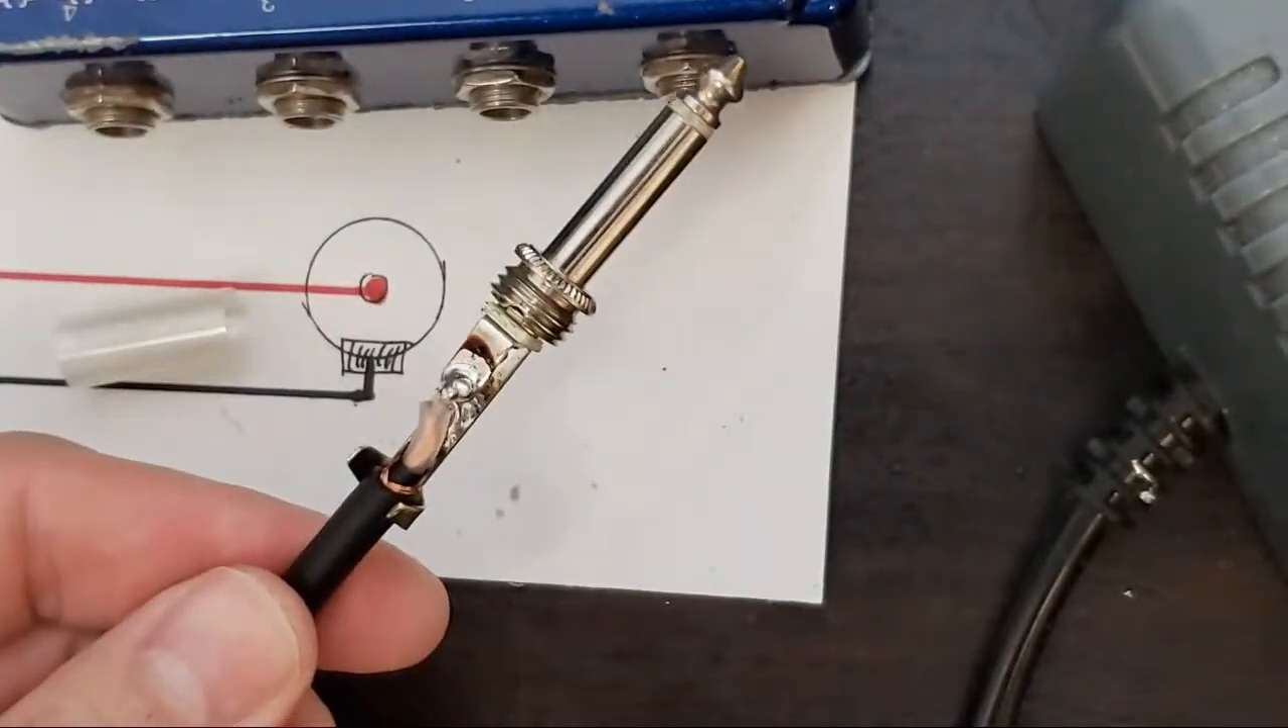And since this is the first side of the cable, we don't need to put our casing on yet.